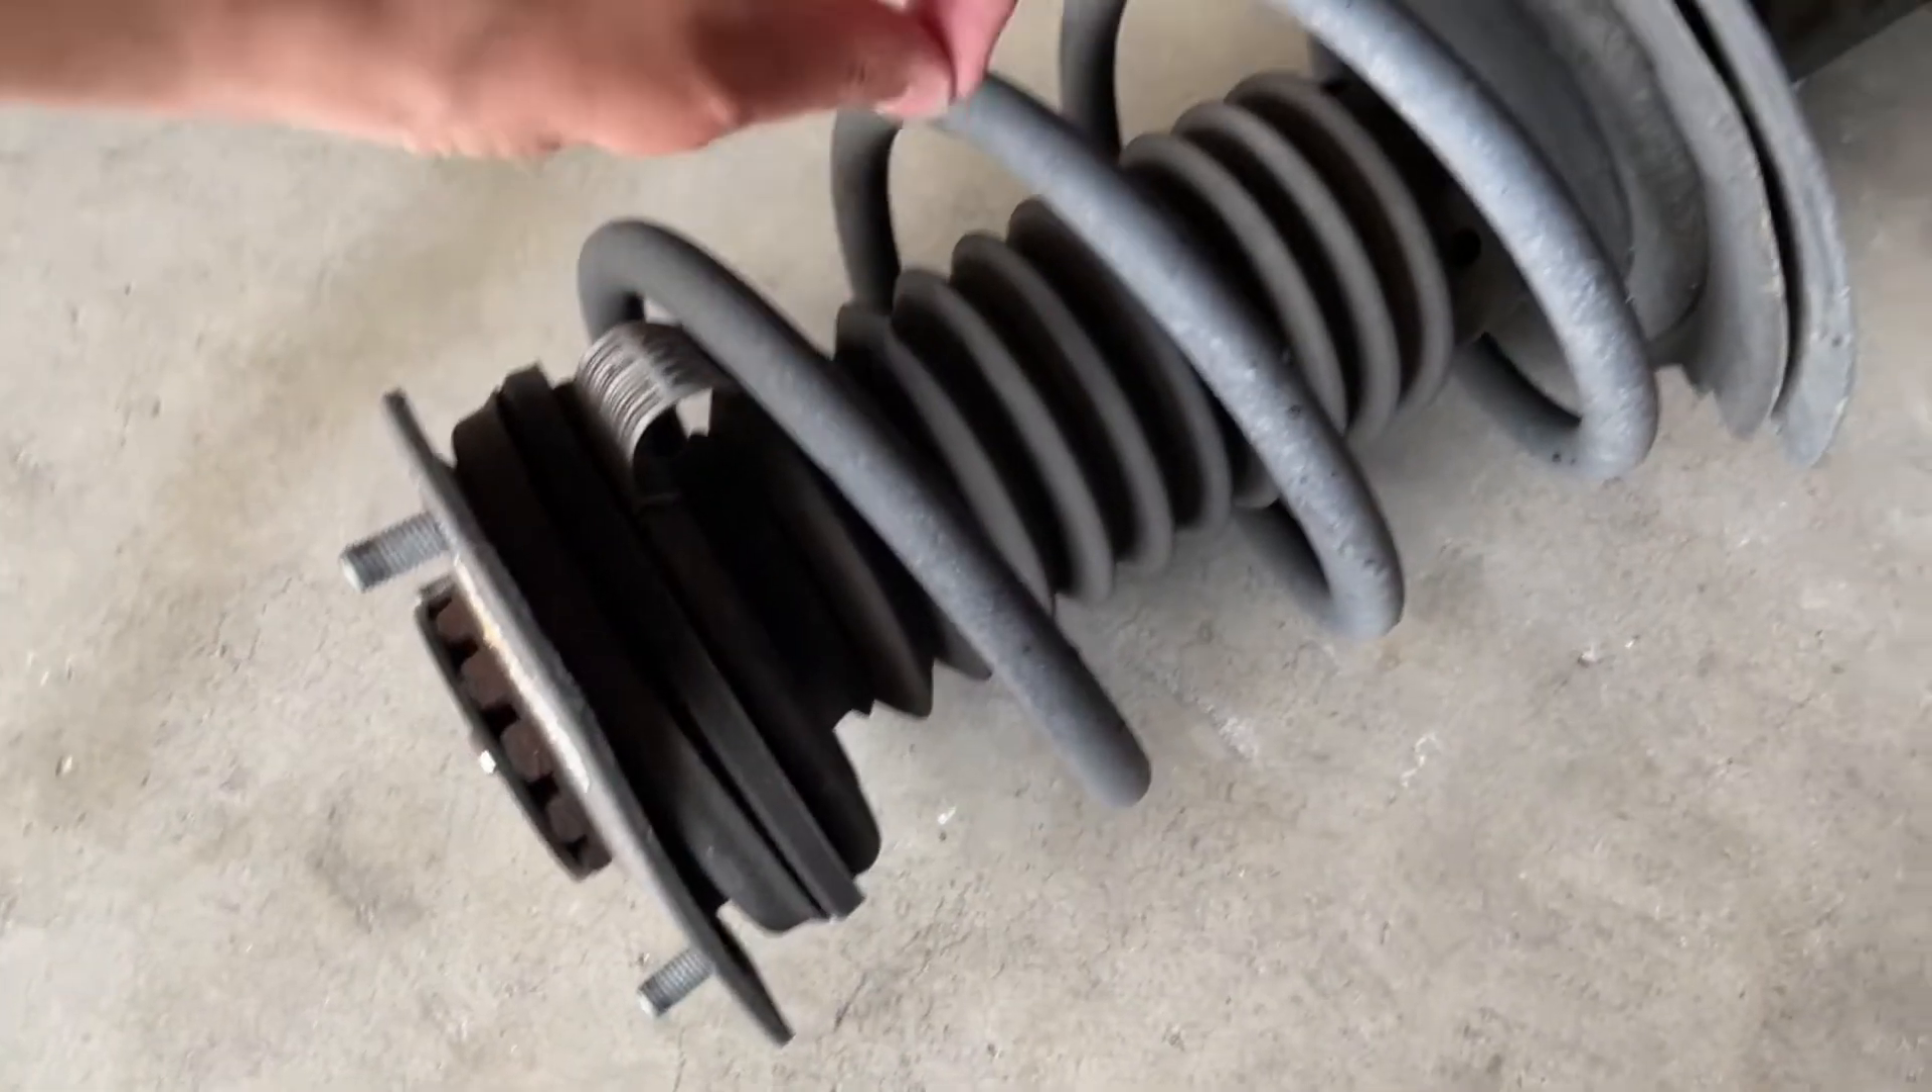So as you see I have the strut completely removed from the car.